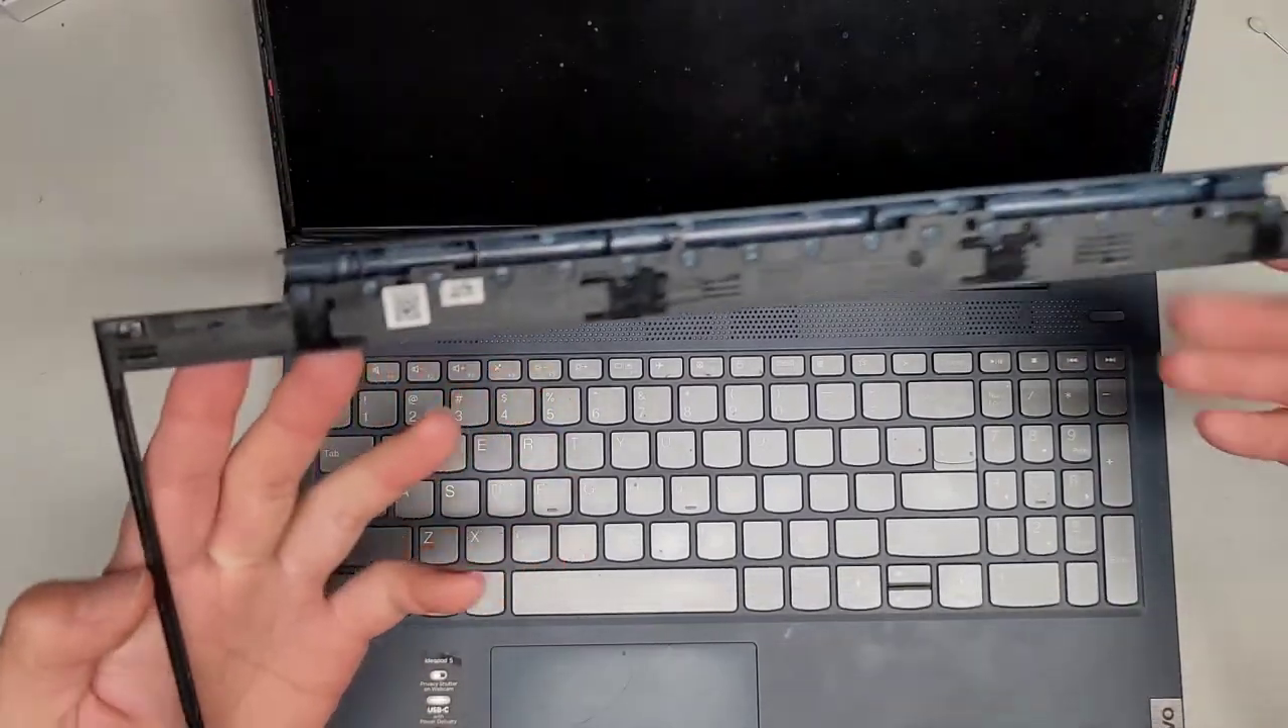We have the screen bezel out.